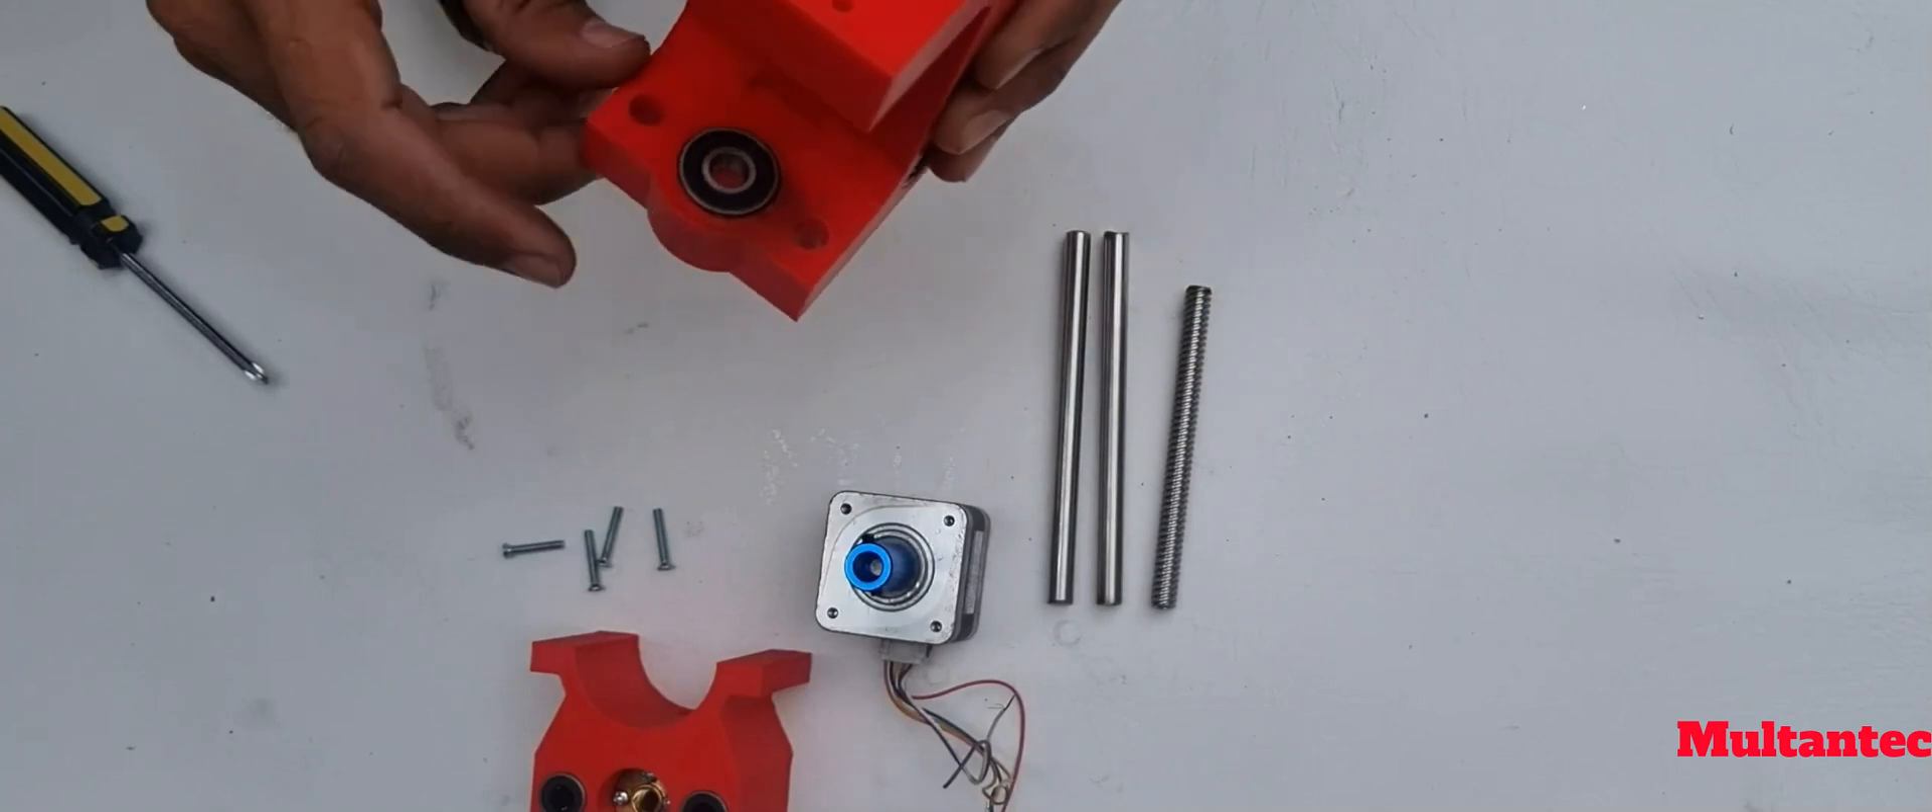608ZZ bearing already inserted in Z-axis.